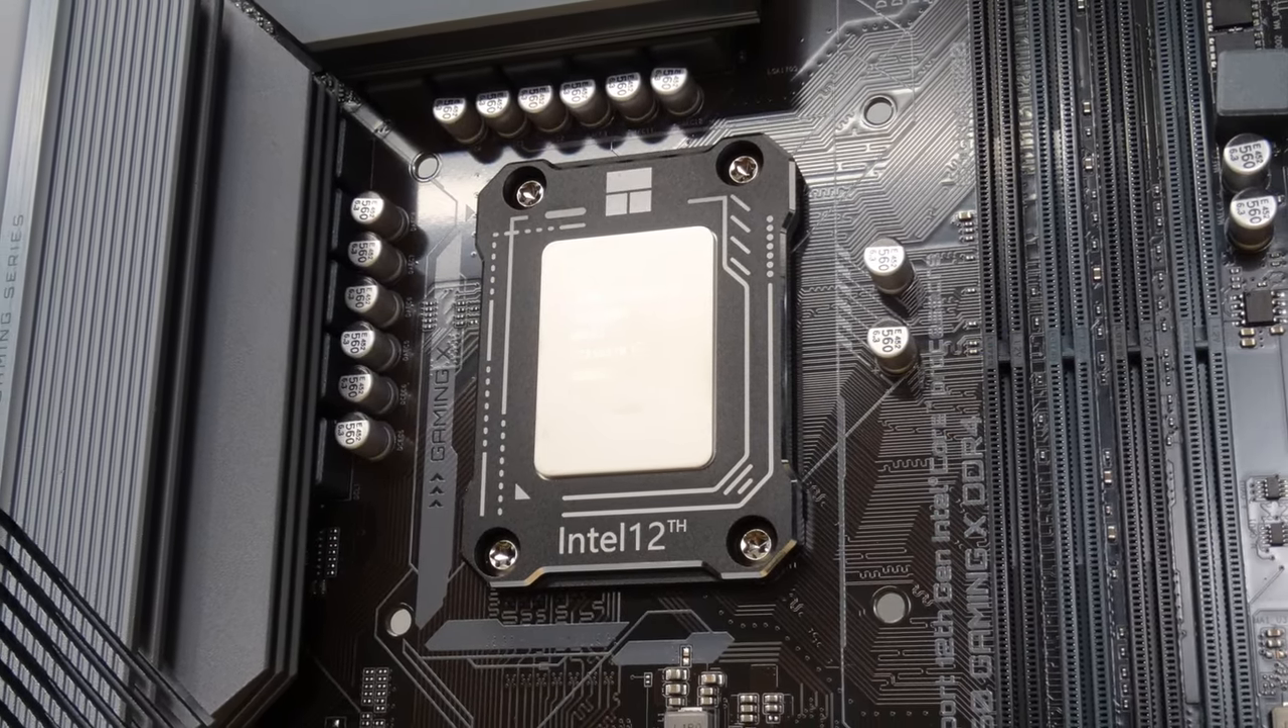Now that we've got our contact plate actually installed it's not looking too bad.